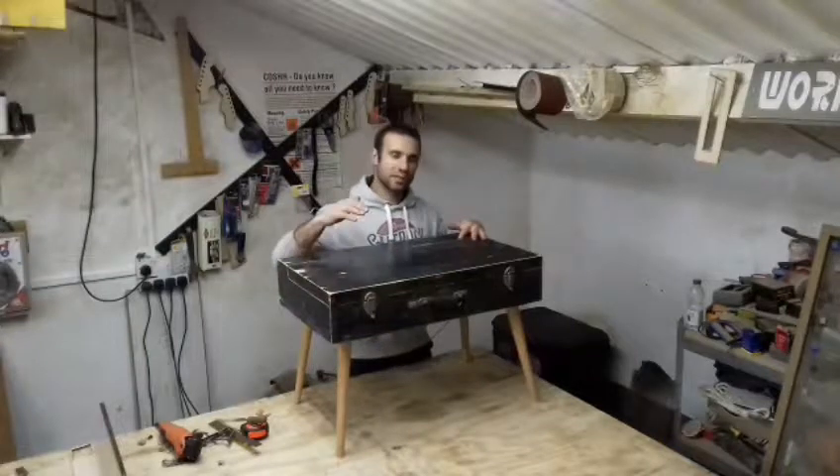So so the four legs now are in place.